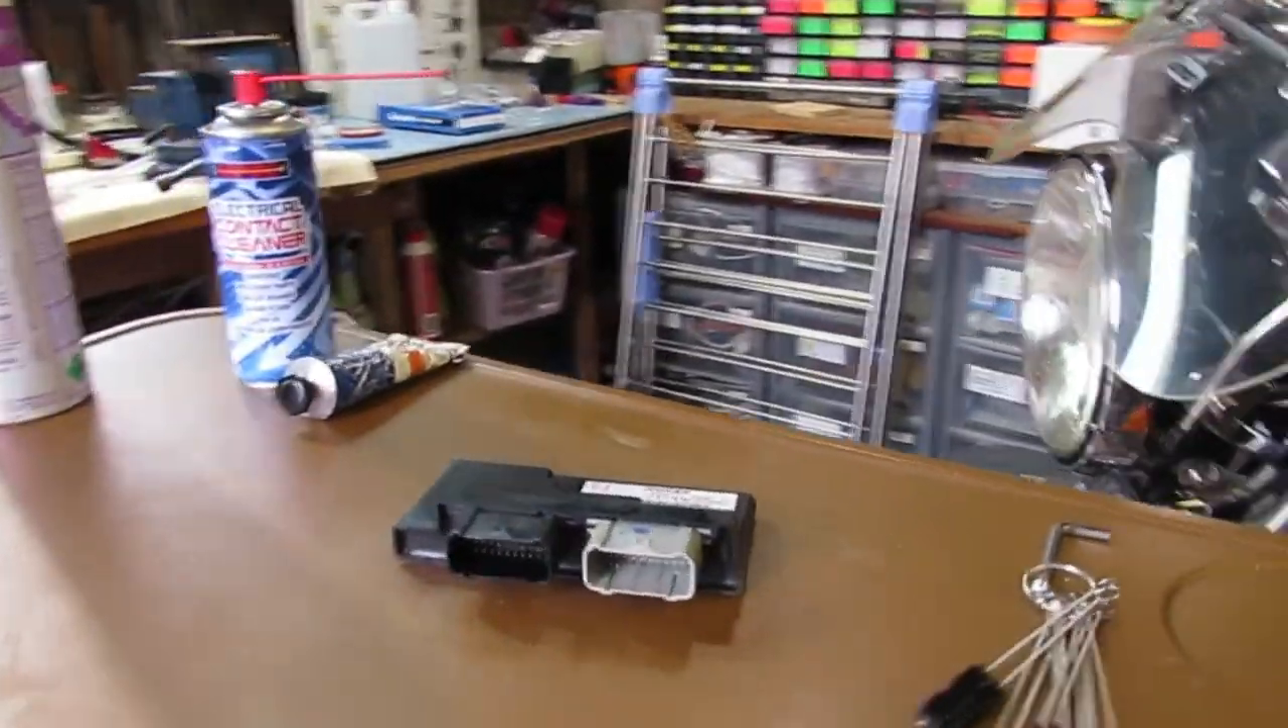So, the ECU is now off, and let's go over to it, which is on the worktop over here.